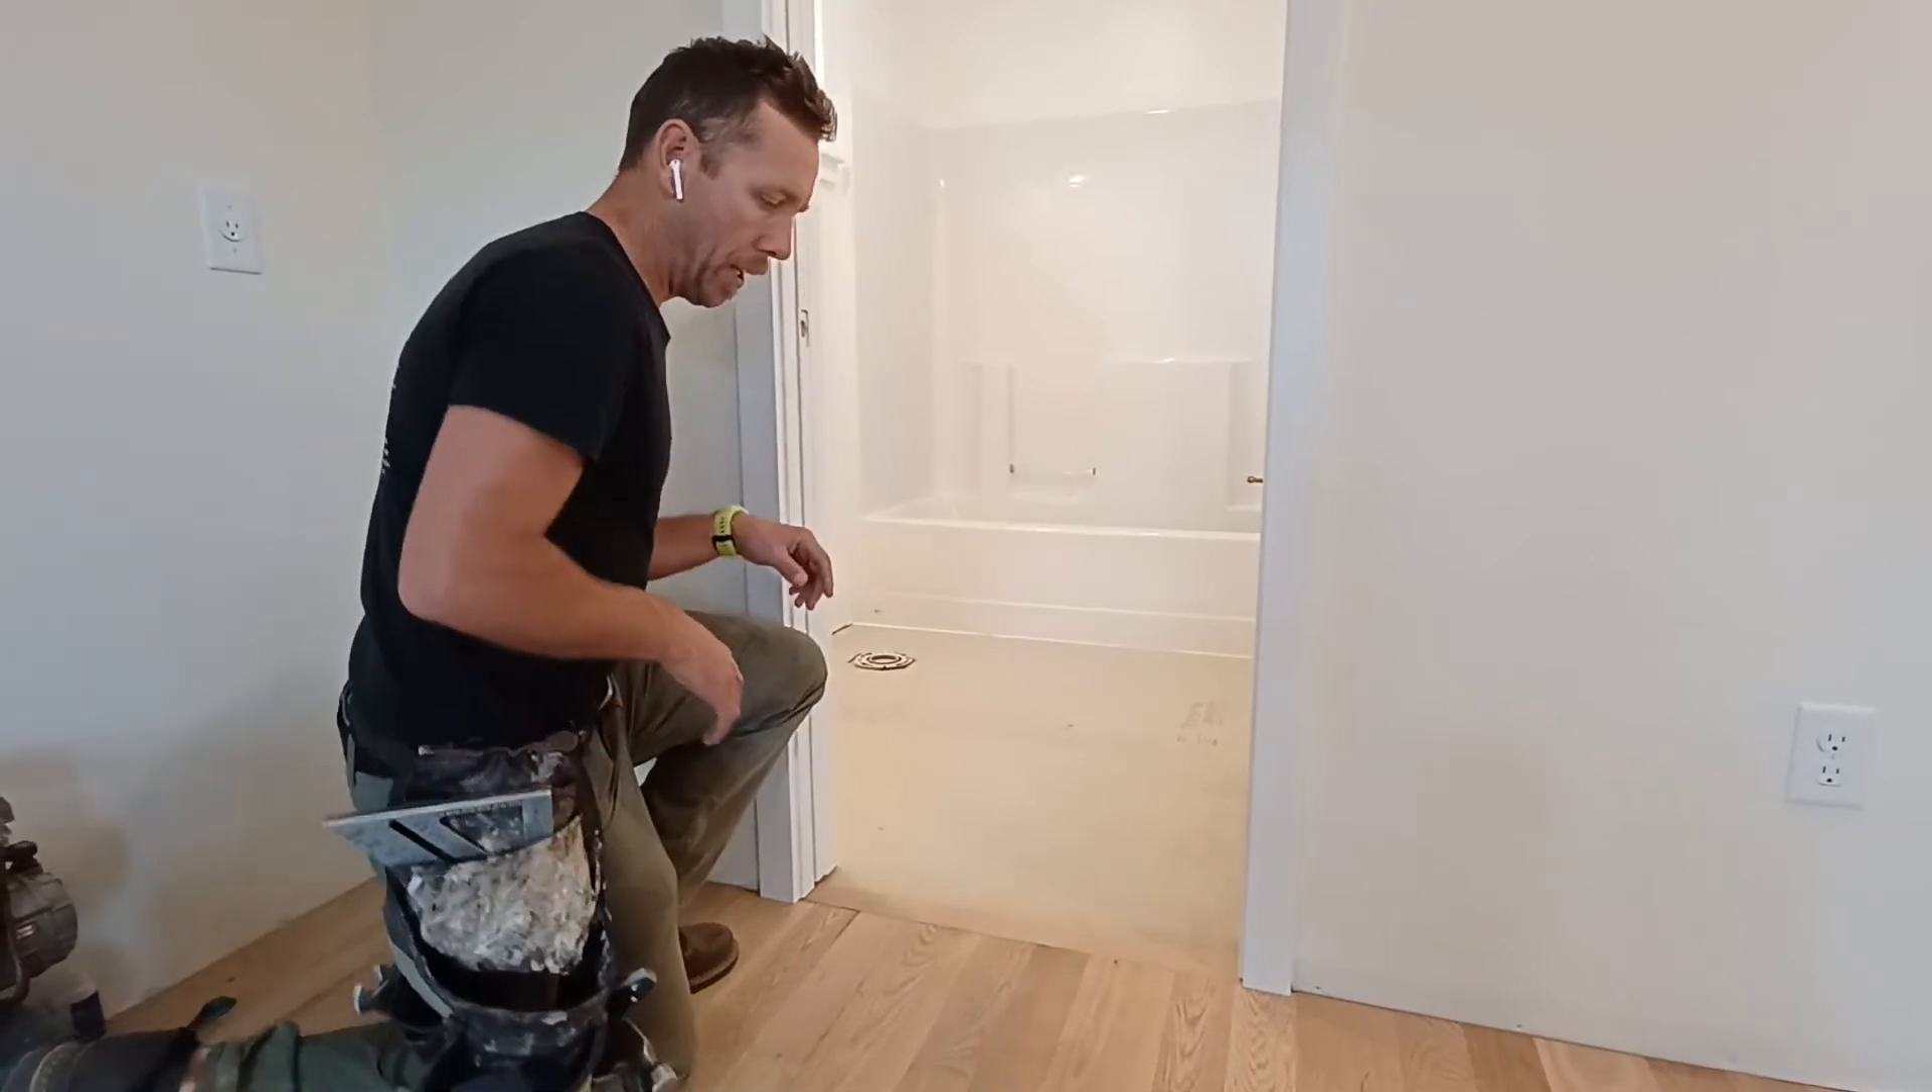Normally I would try to do any wet work in the house before I do the wood and that would include then setting the tile down, but just due to scheduling, I wasn't able to get the tile done yet.